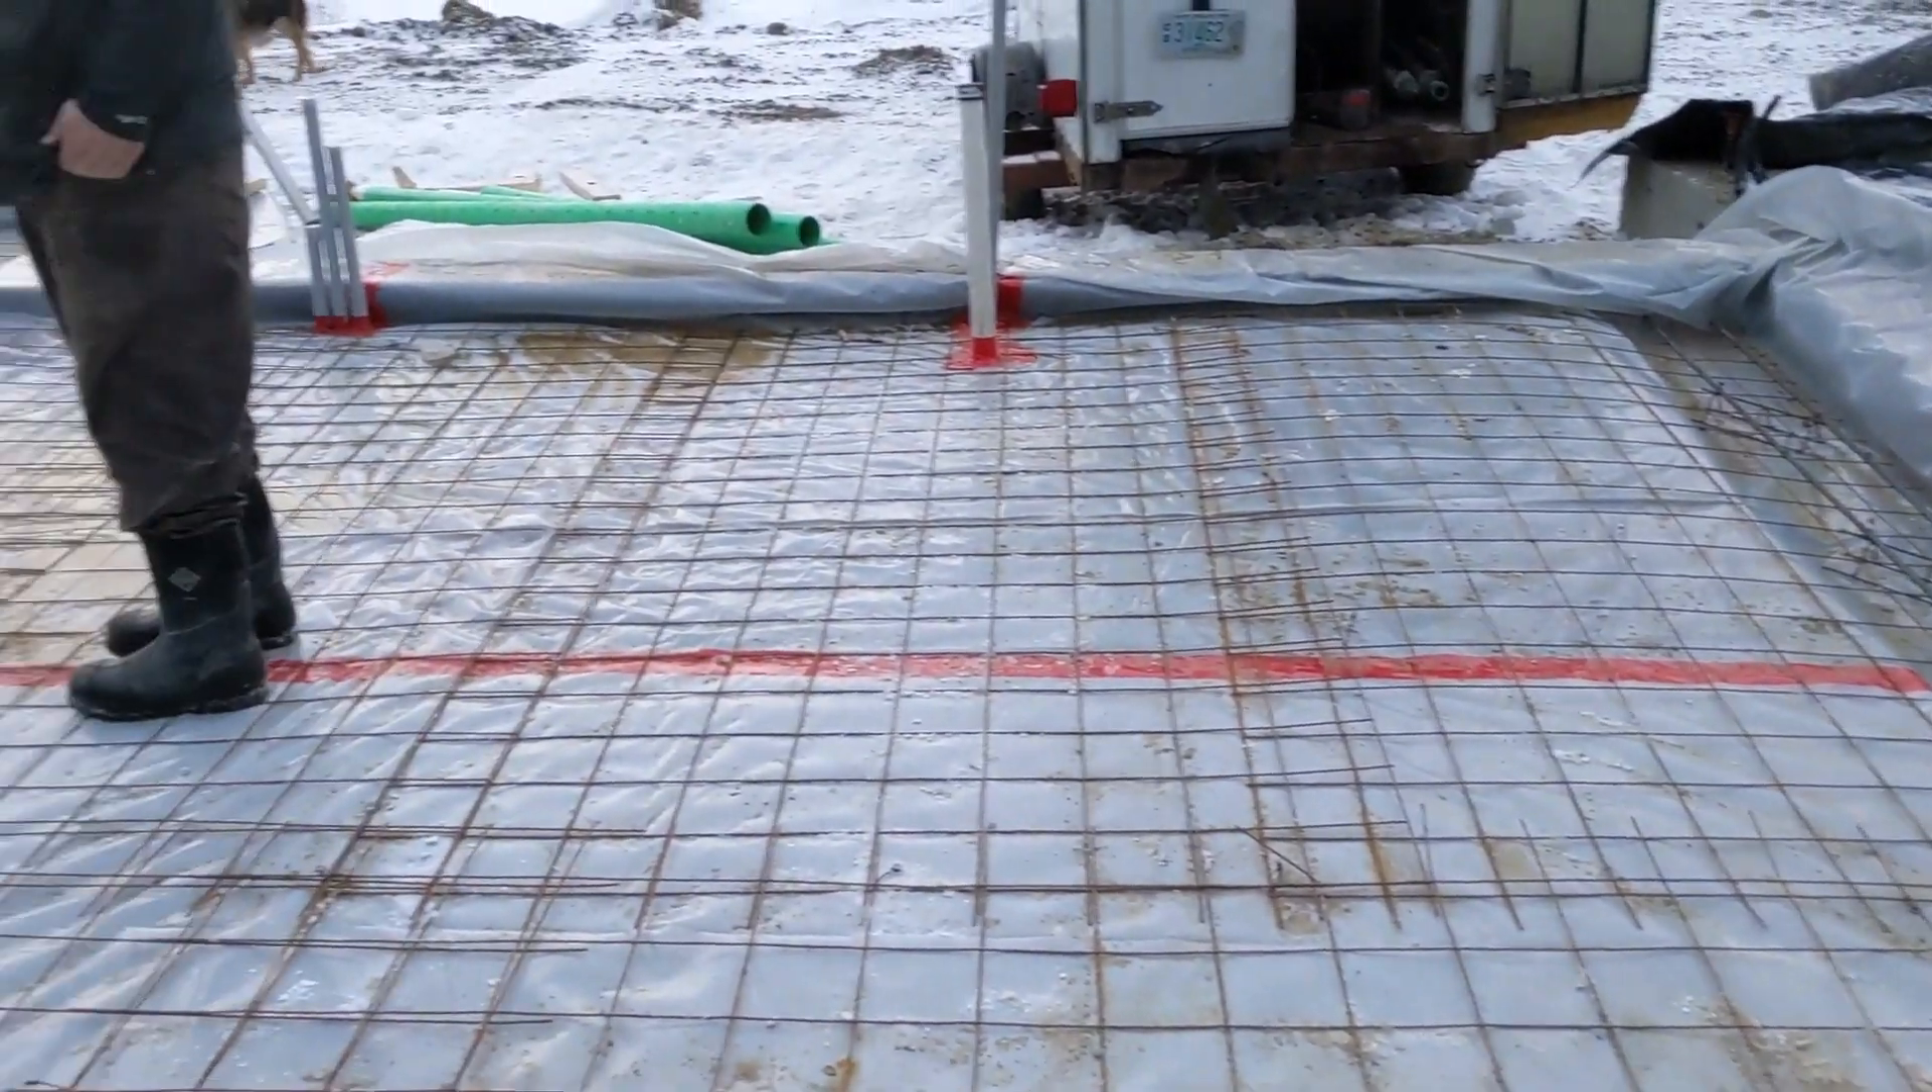Here you can see we've filled the frost walls in the rest of the way and added an insulation barrier as well as a welded wire mesh which reinforces the slab in preparation for the concrete.